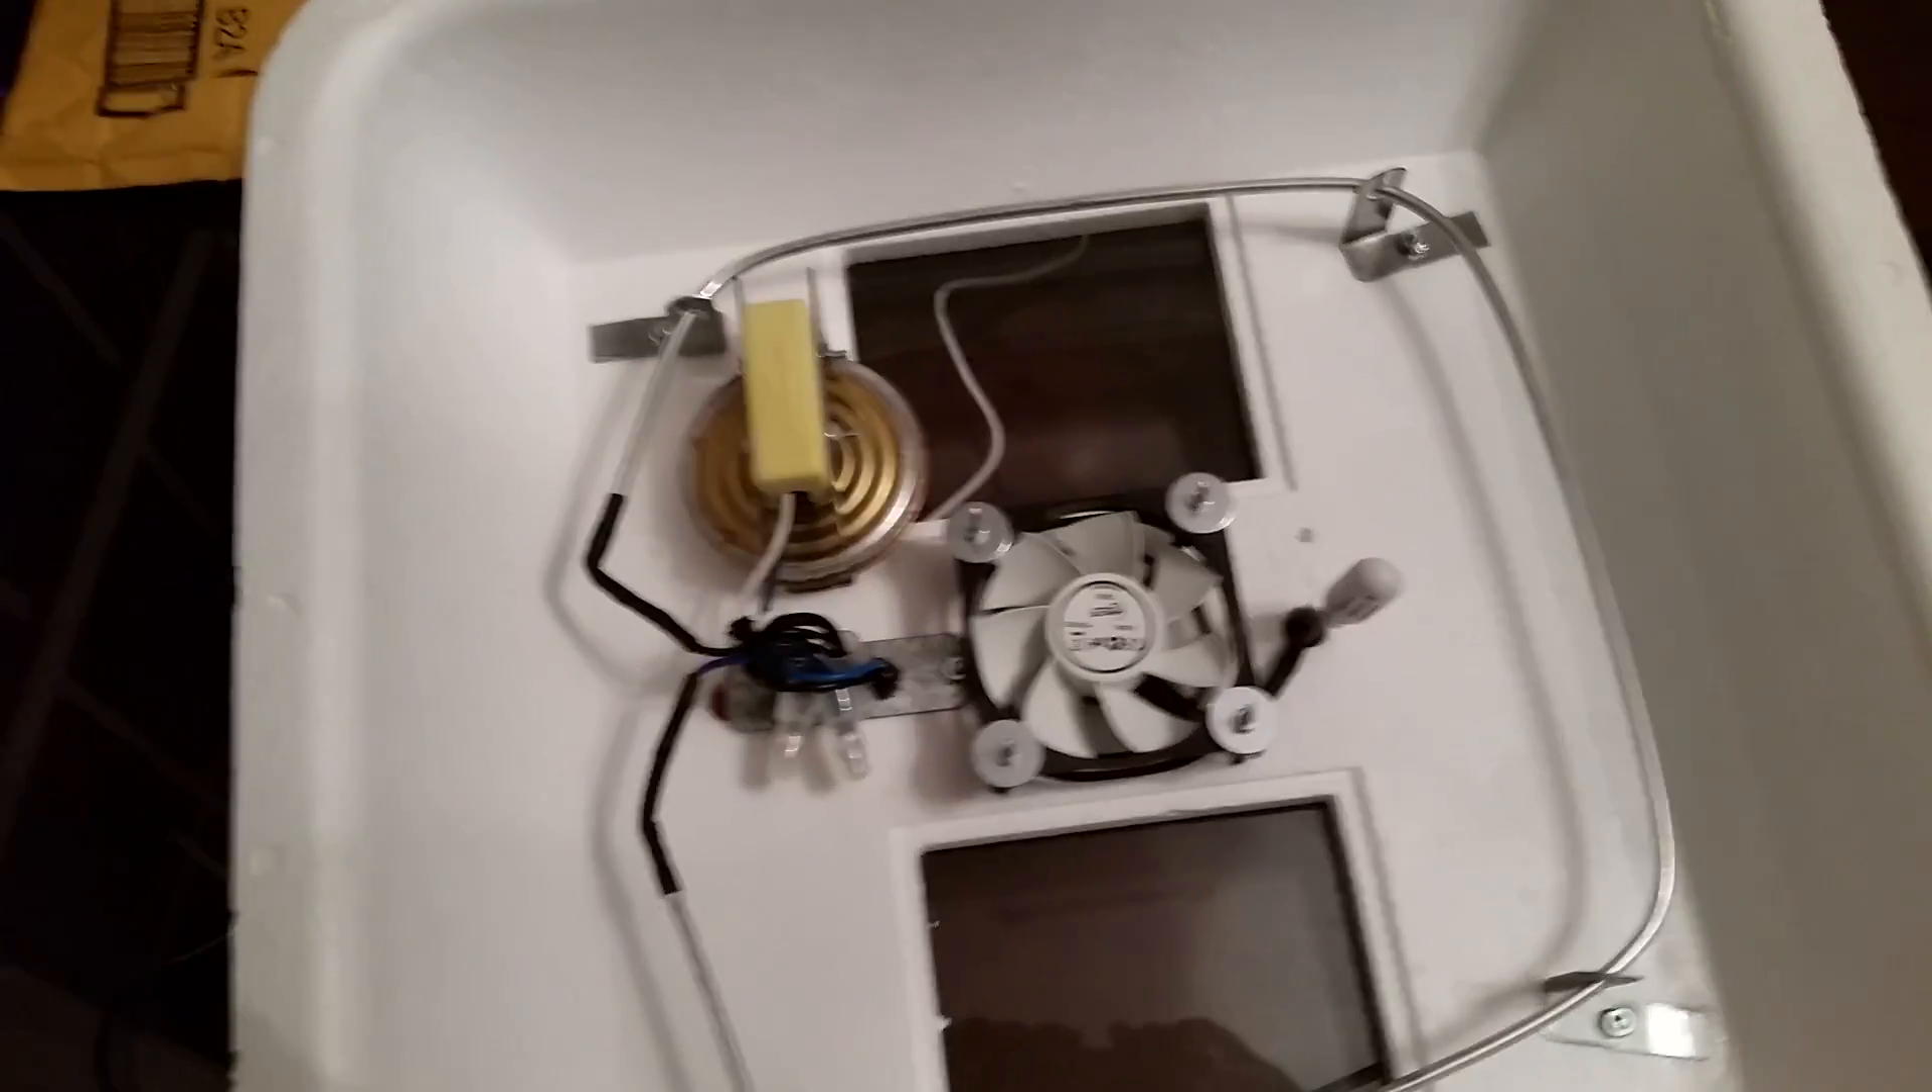I went ahead and mounted the fan inside the incubator there.